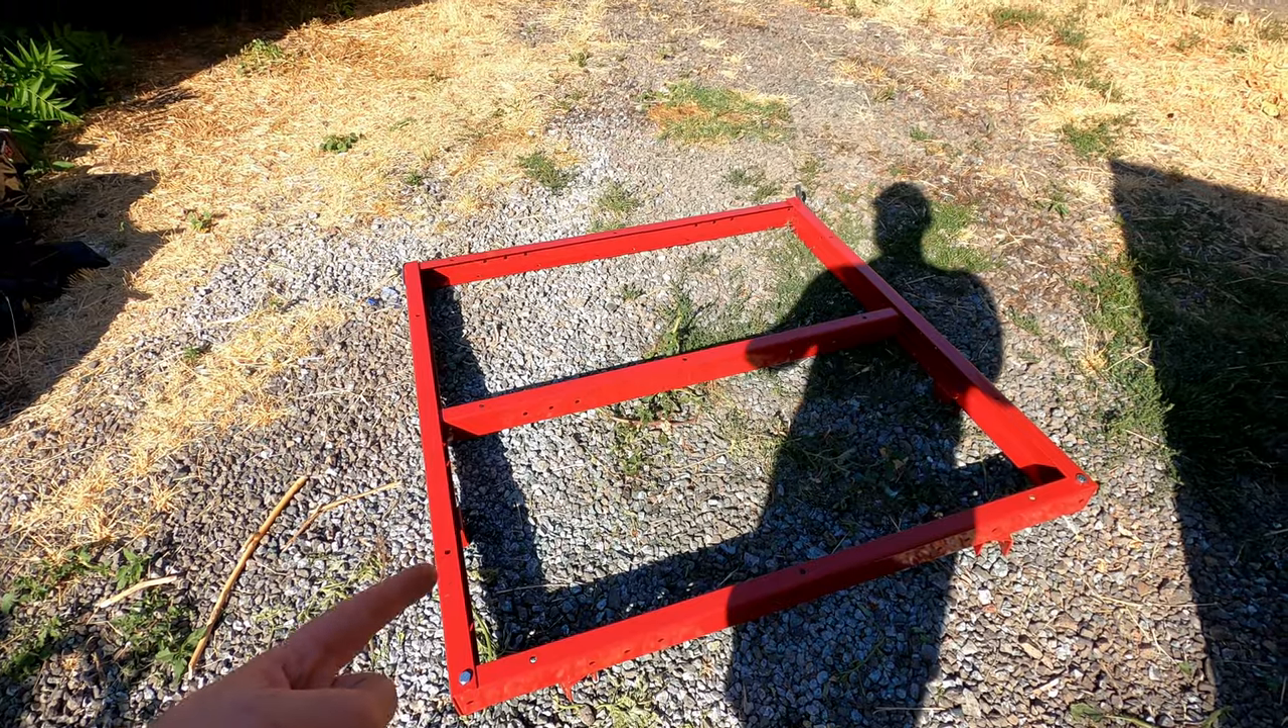Well, I've got the first section put together.